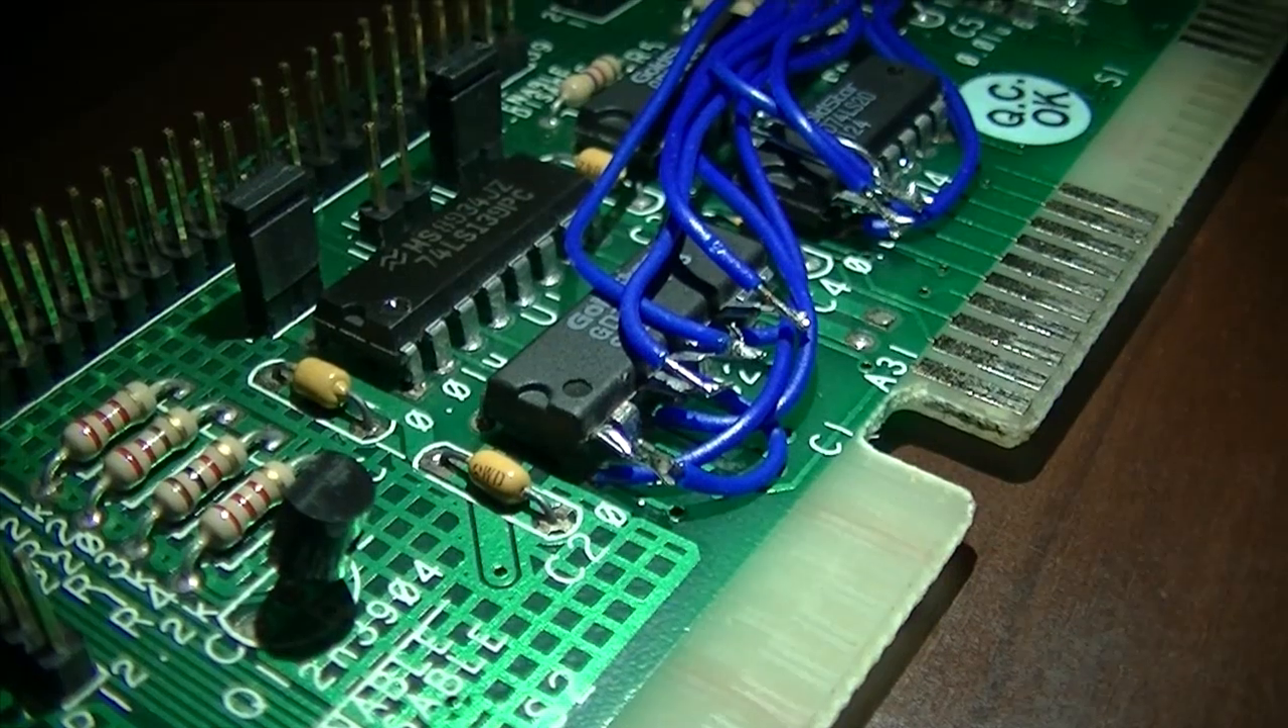I've soldered wires into the holes where the pins used to be and attached wires to the legs of the ICs.